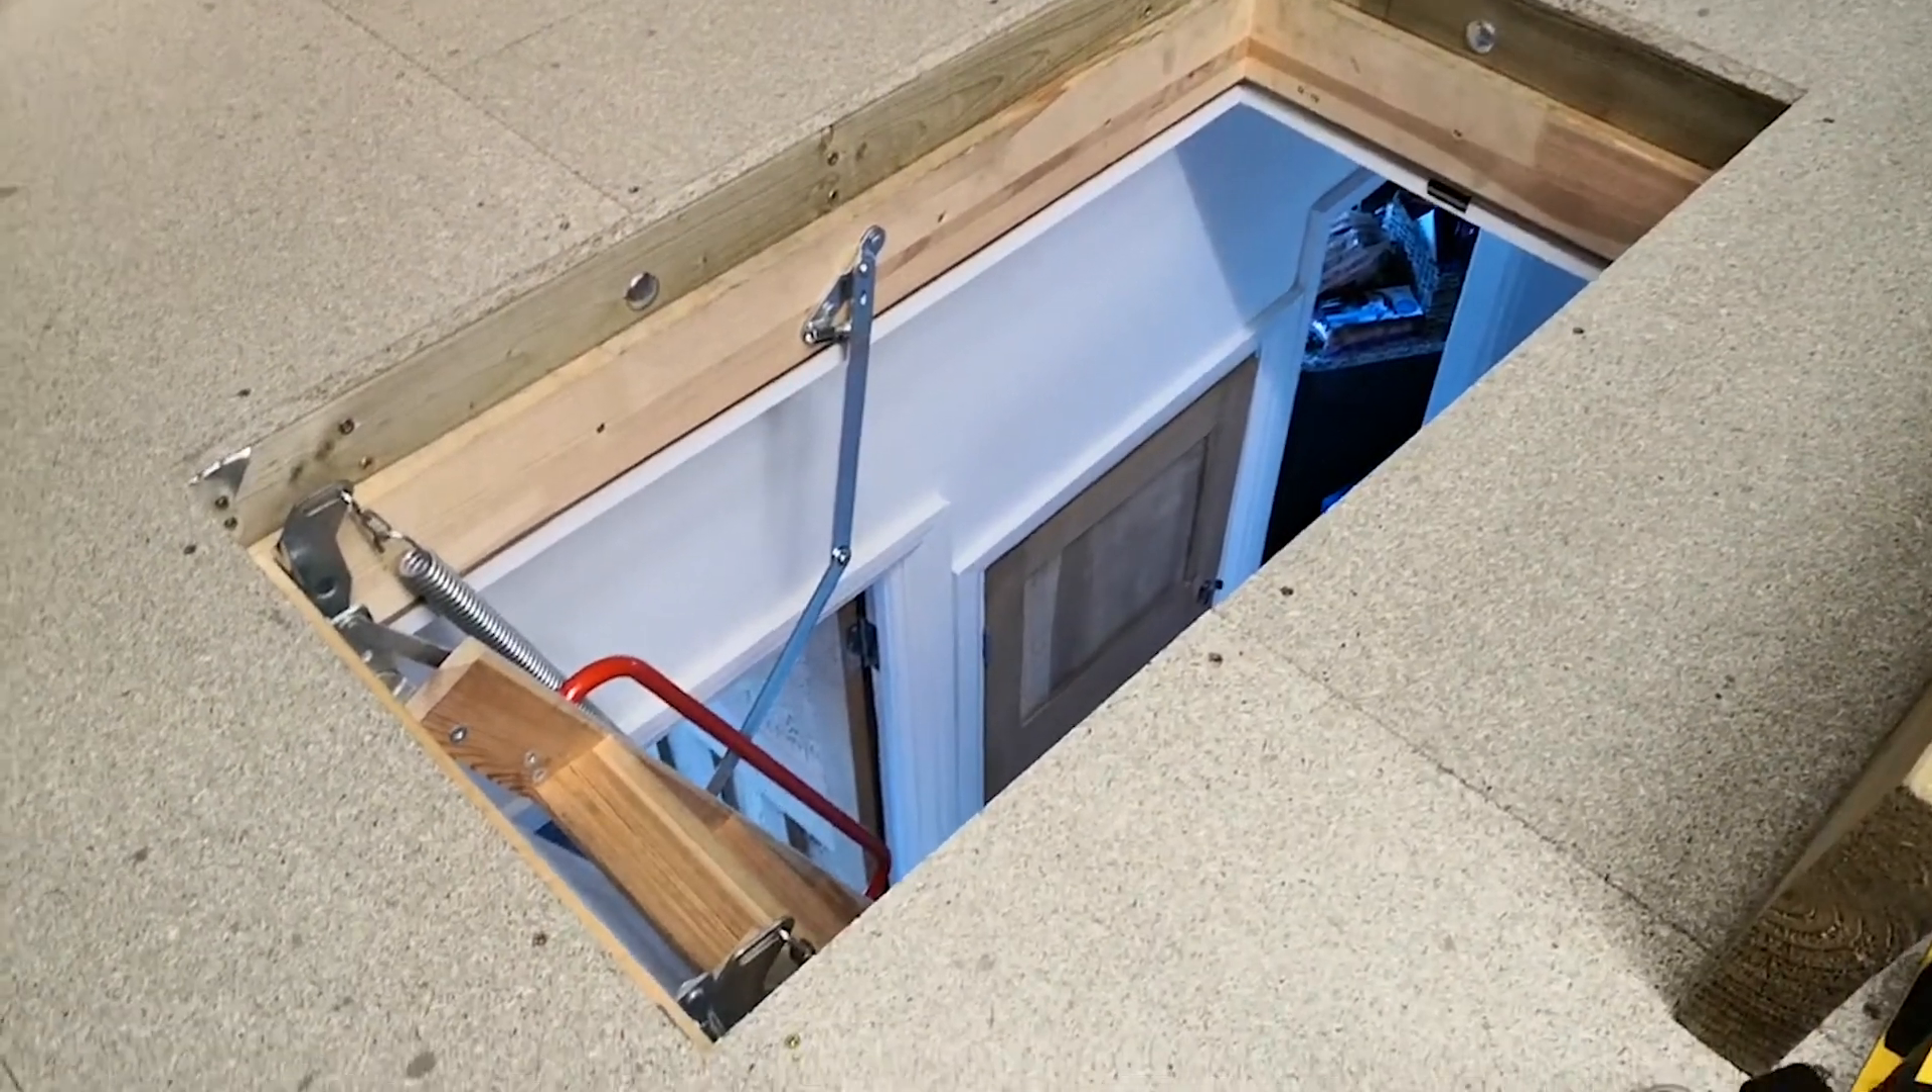As you can see it's cut flush all the way around the loft opening hatch.